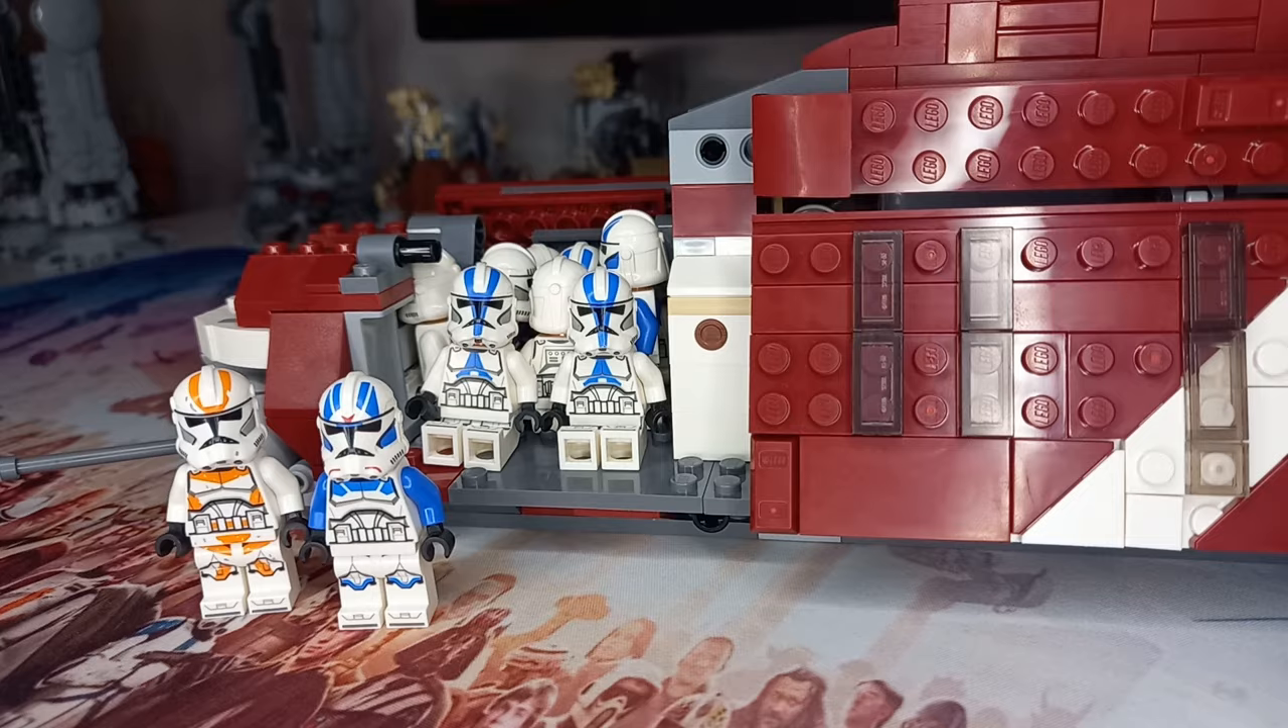So hopefully now I can fit the door back on and we are left with two more troopers to fit in the gunship.